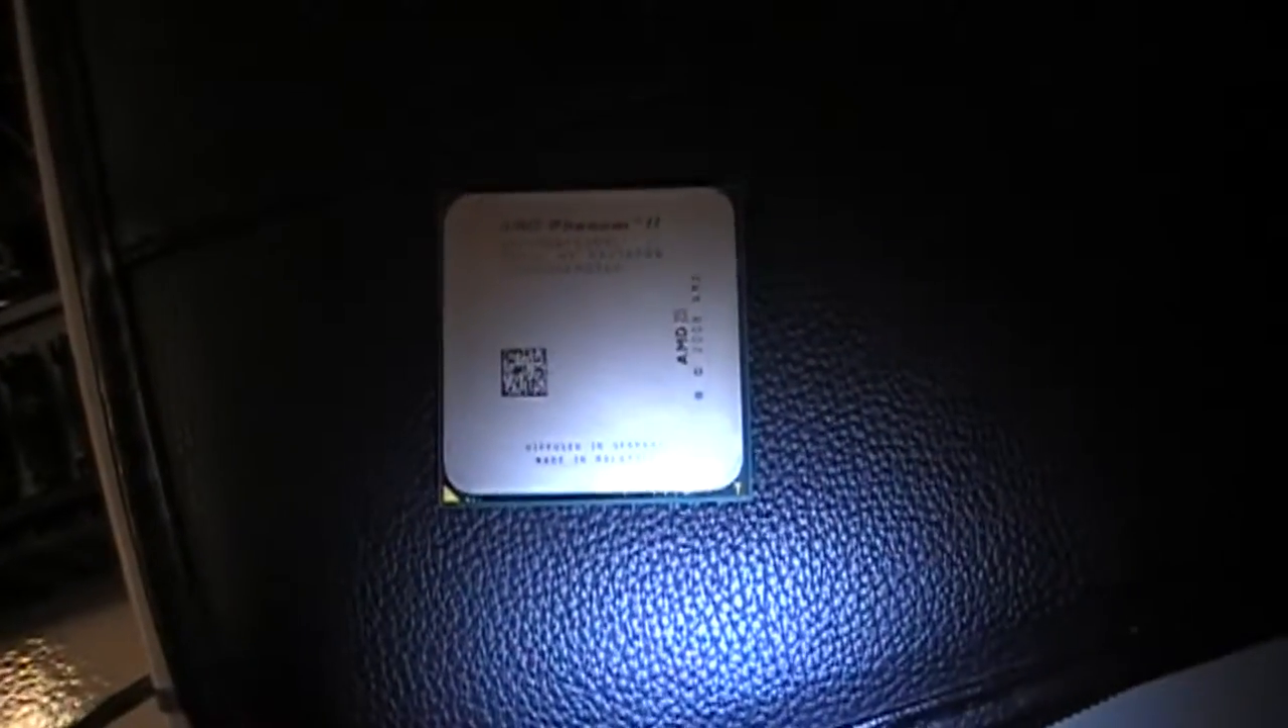All right so the processor is out this is our AMD Phenom 2.